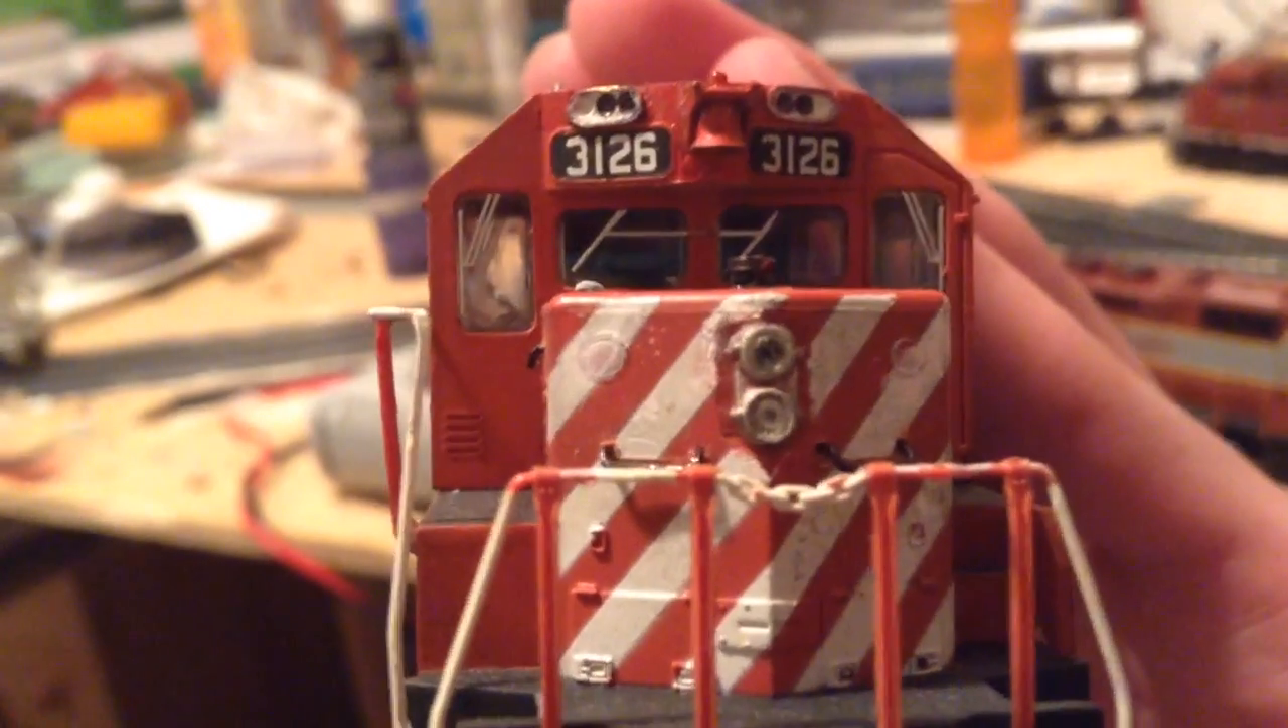I did a little bit of filing on the nose there and added the Miniatures by Eric L7A pre-drilled front double headlight.